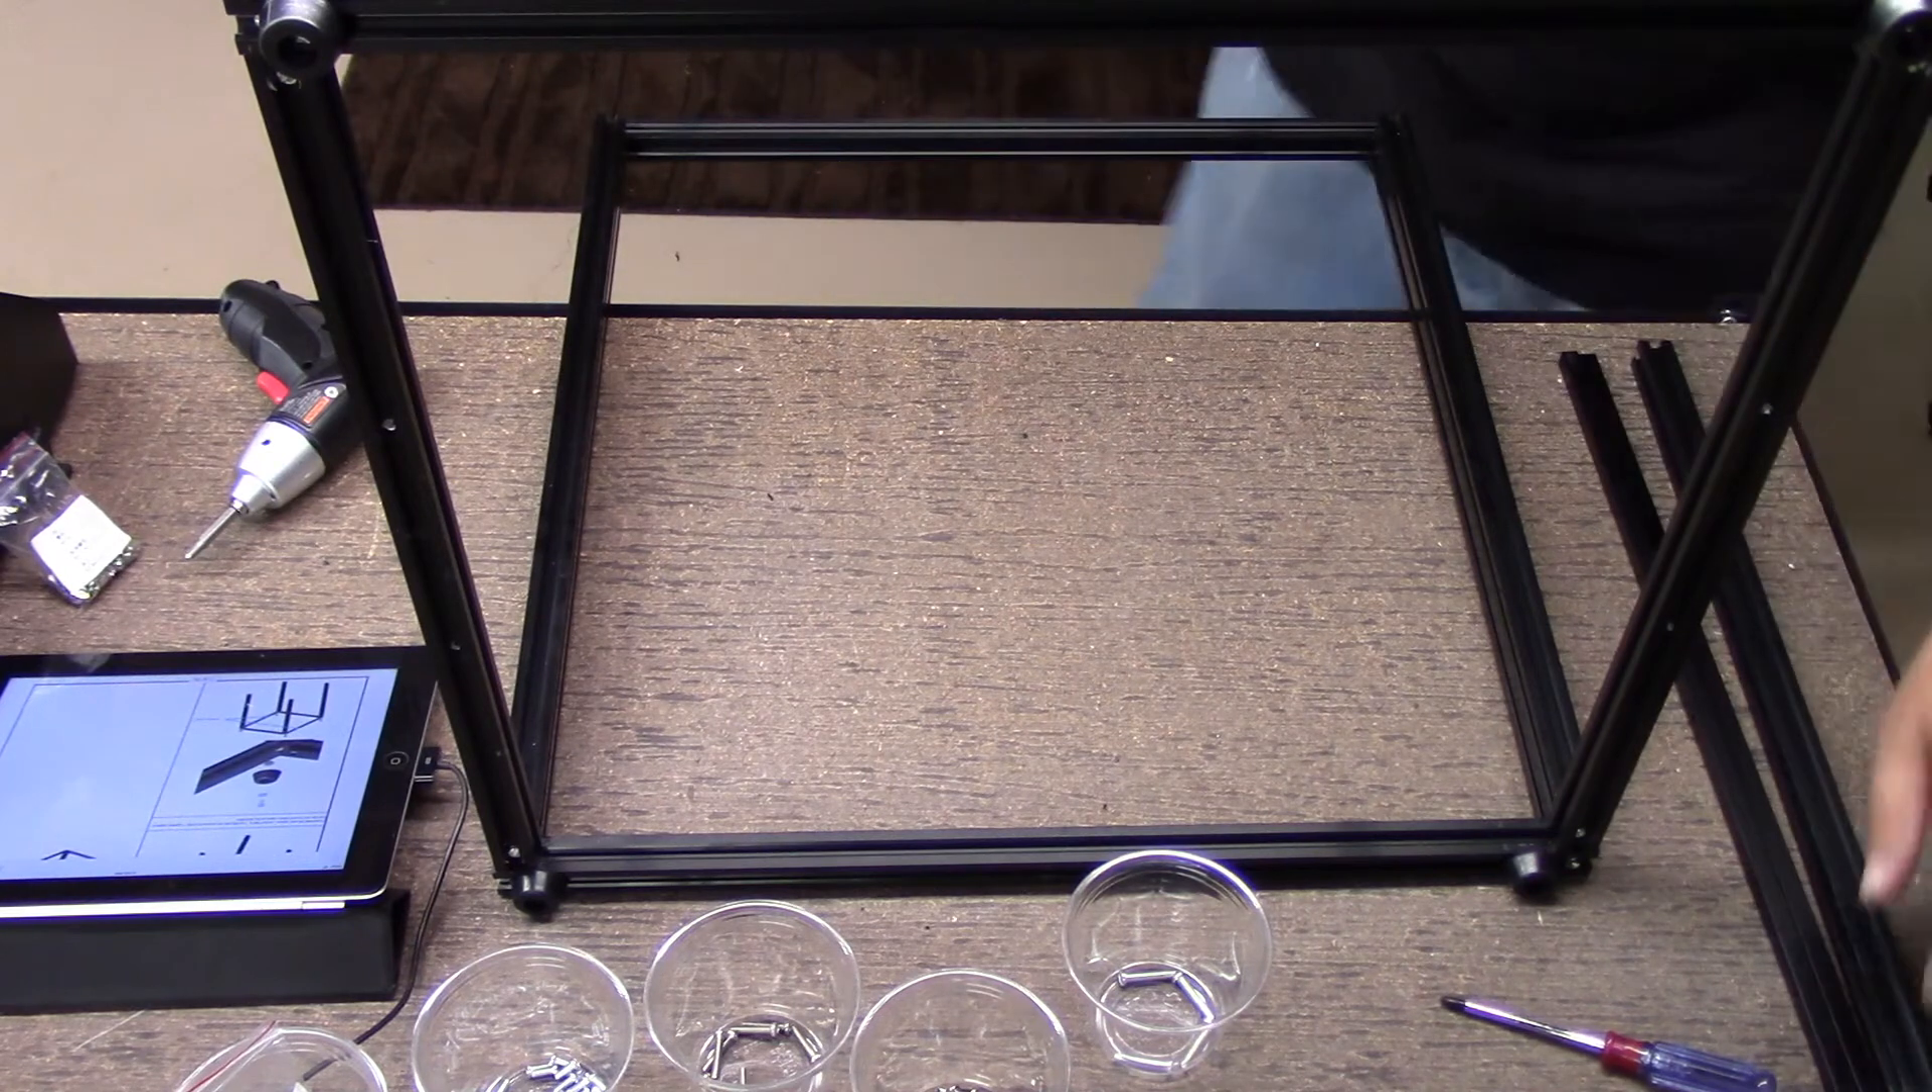So, uh, we've got the base assembly built, uh, which is pretty straightforward.